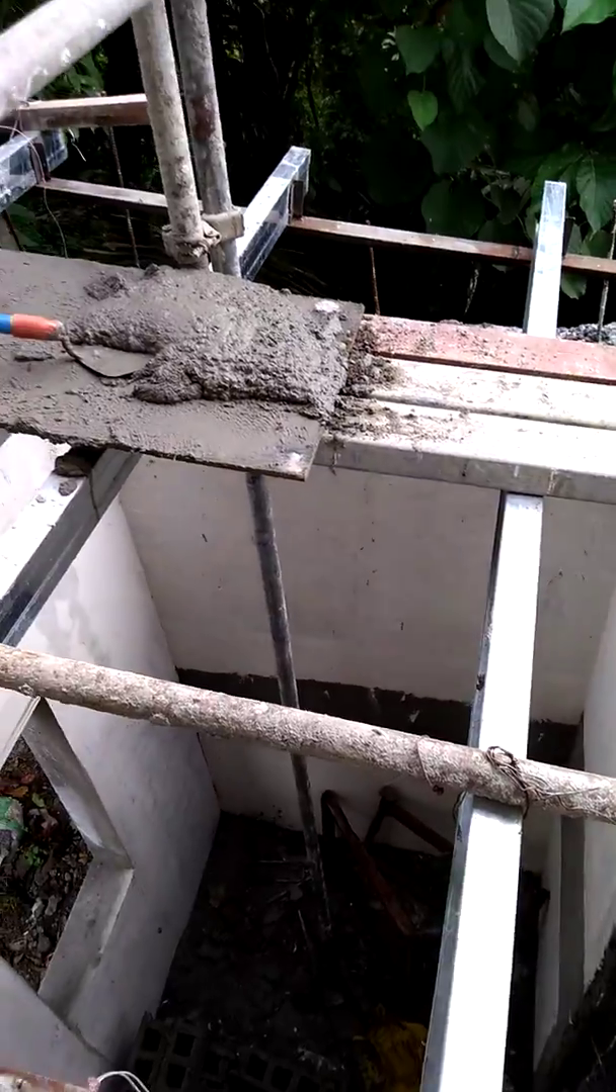The roof for the lavatory and comfort room are not yet done because they are not yet done in installing the roof.